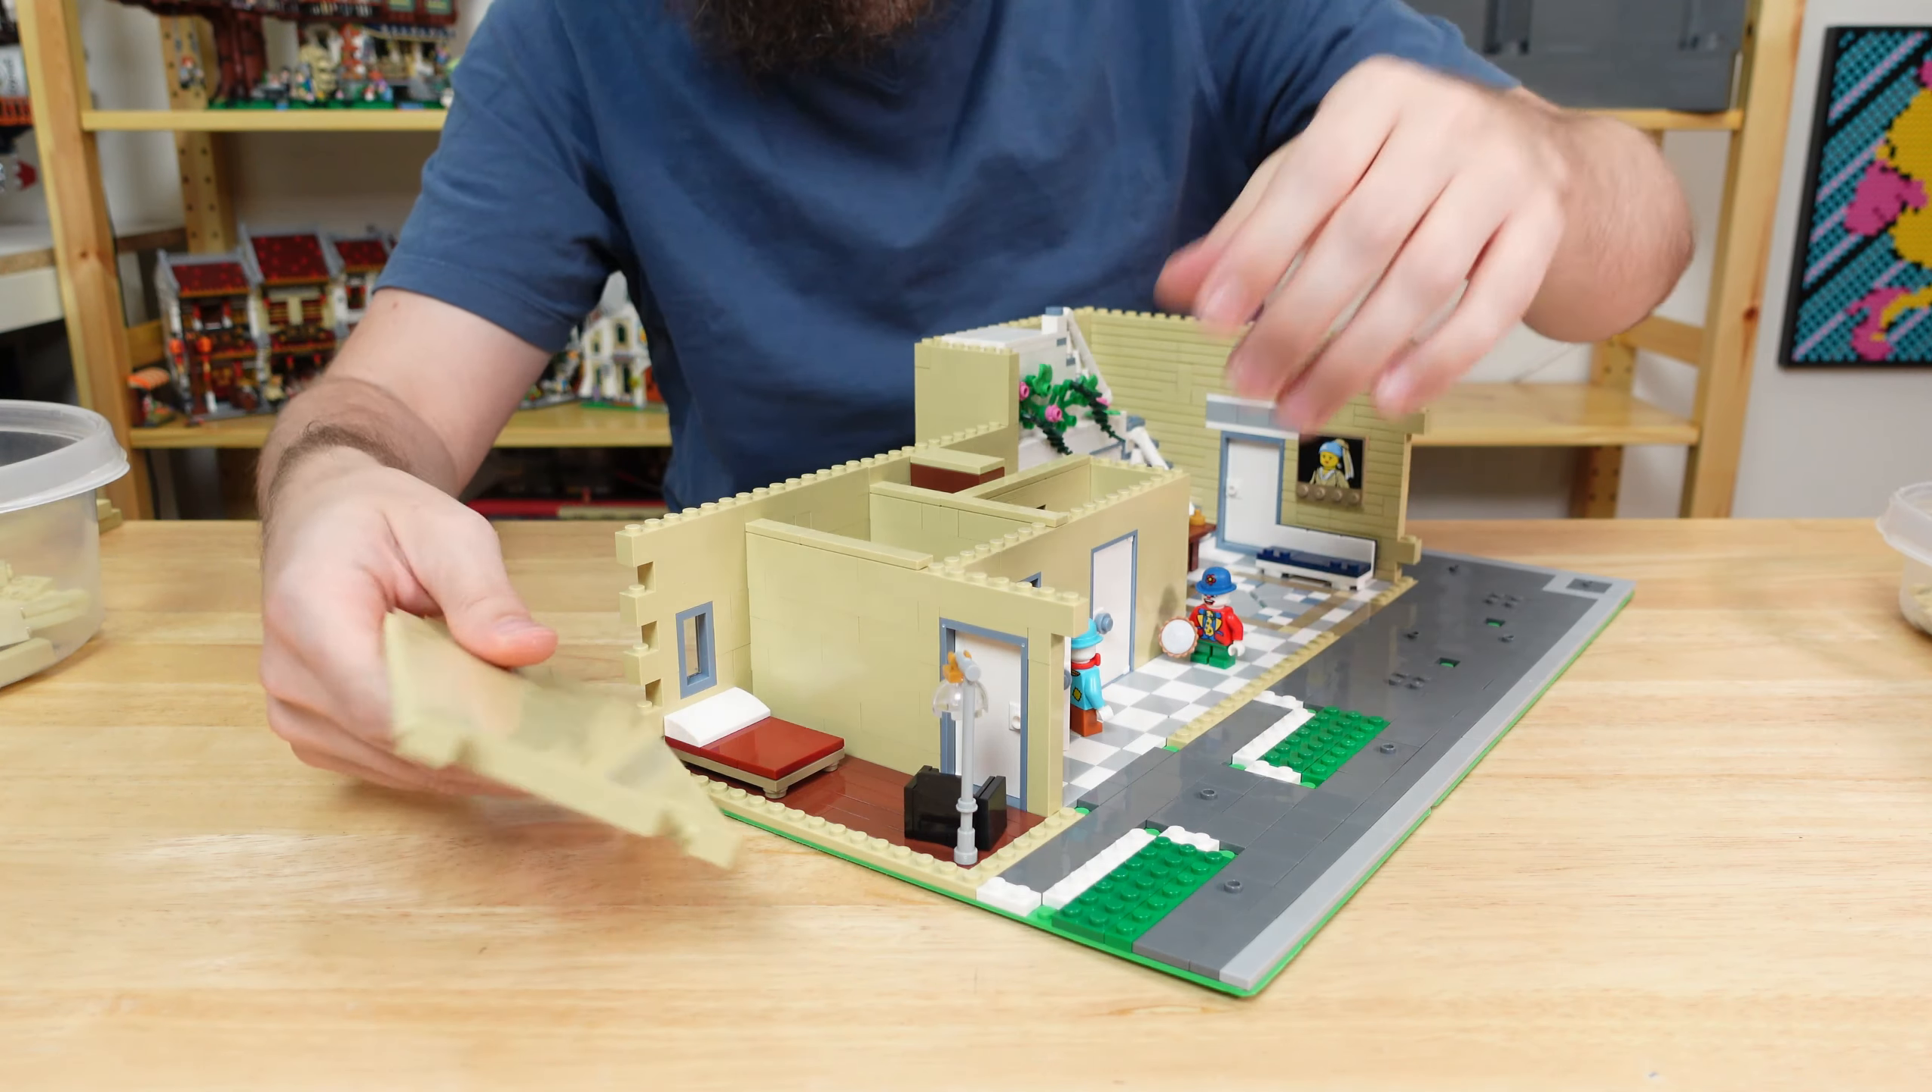And the first floor is pretty much done, except for the front wall.